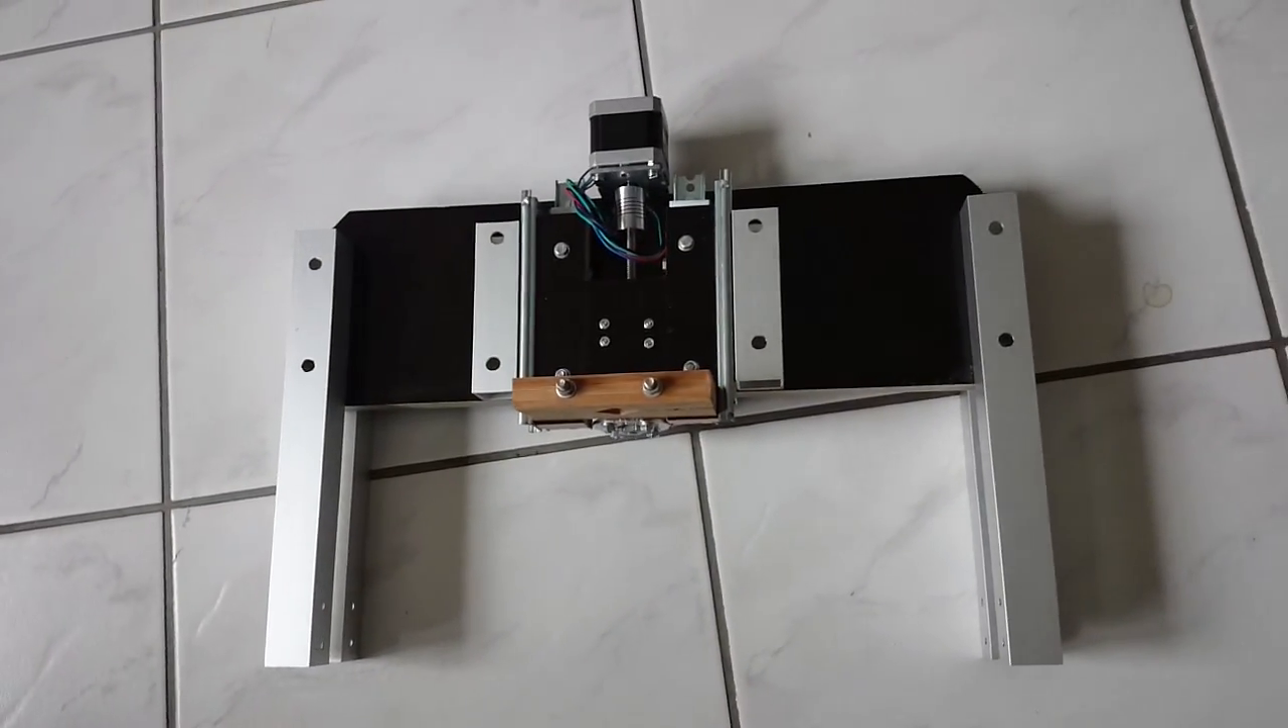I assemble everything and then also the bridge is finished.